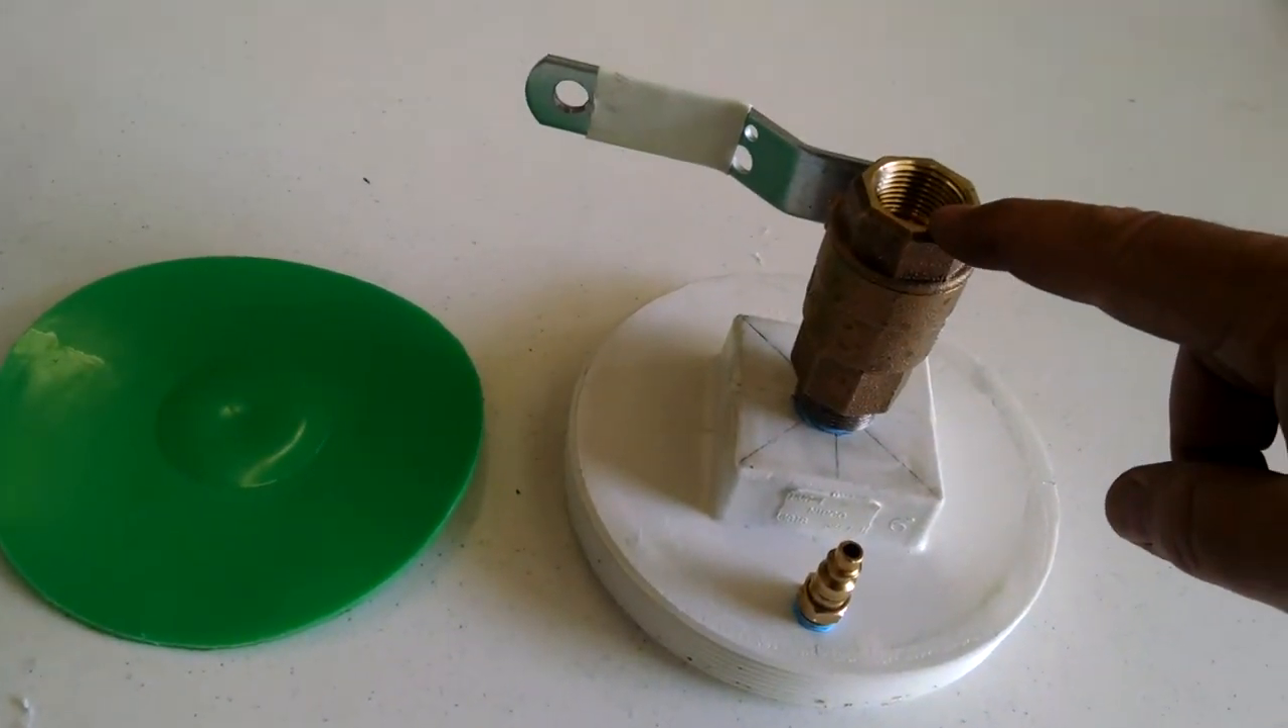So I've finished installing the air chuck and also the ball valve.